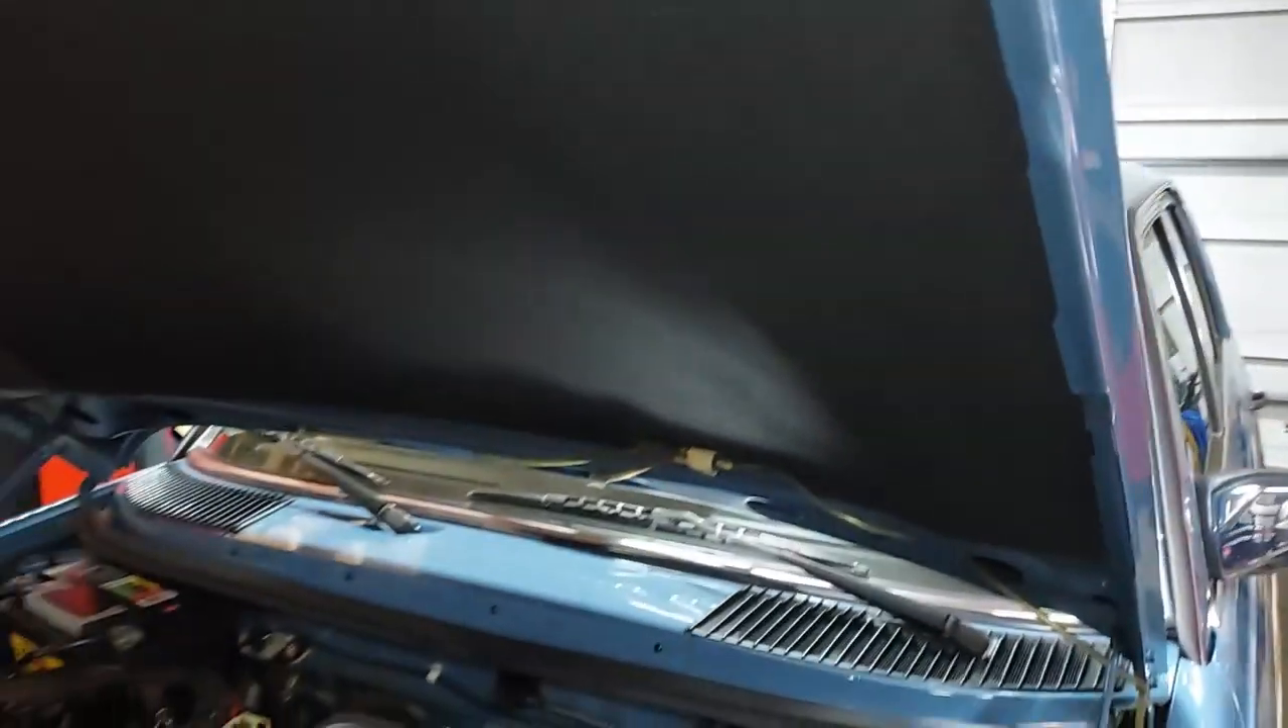And one last thing we have the fresh hood pad installed and it looks absolutely fantastic.